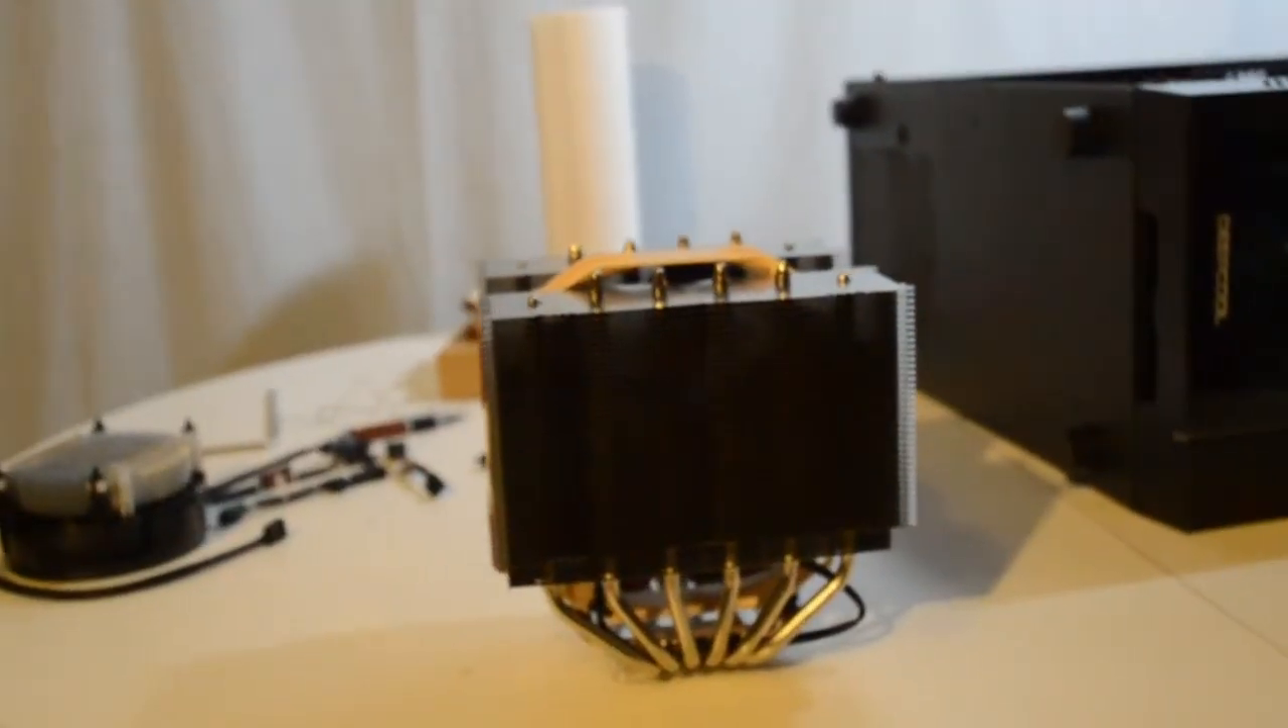Now, all that's left is to install the heatsink itself.